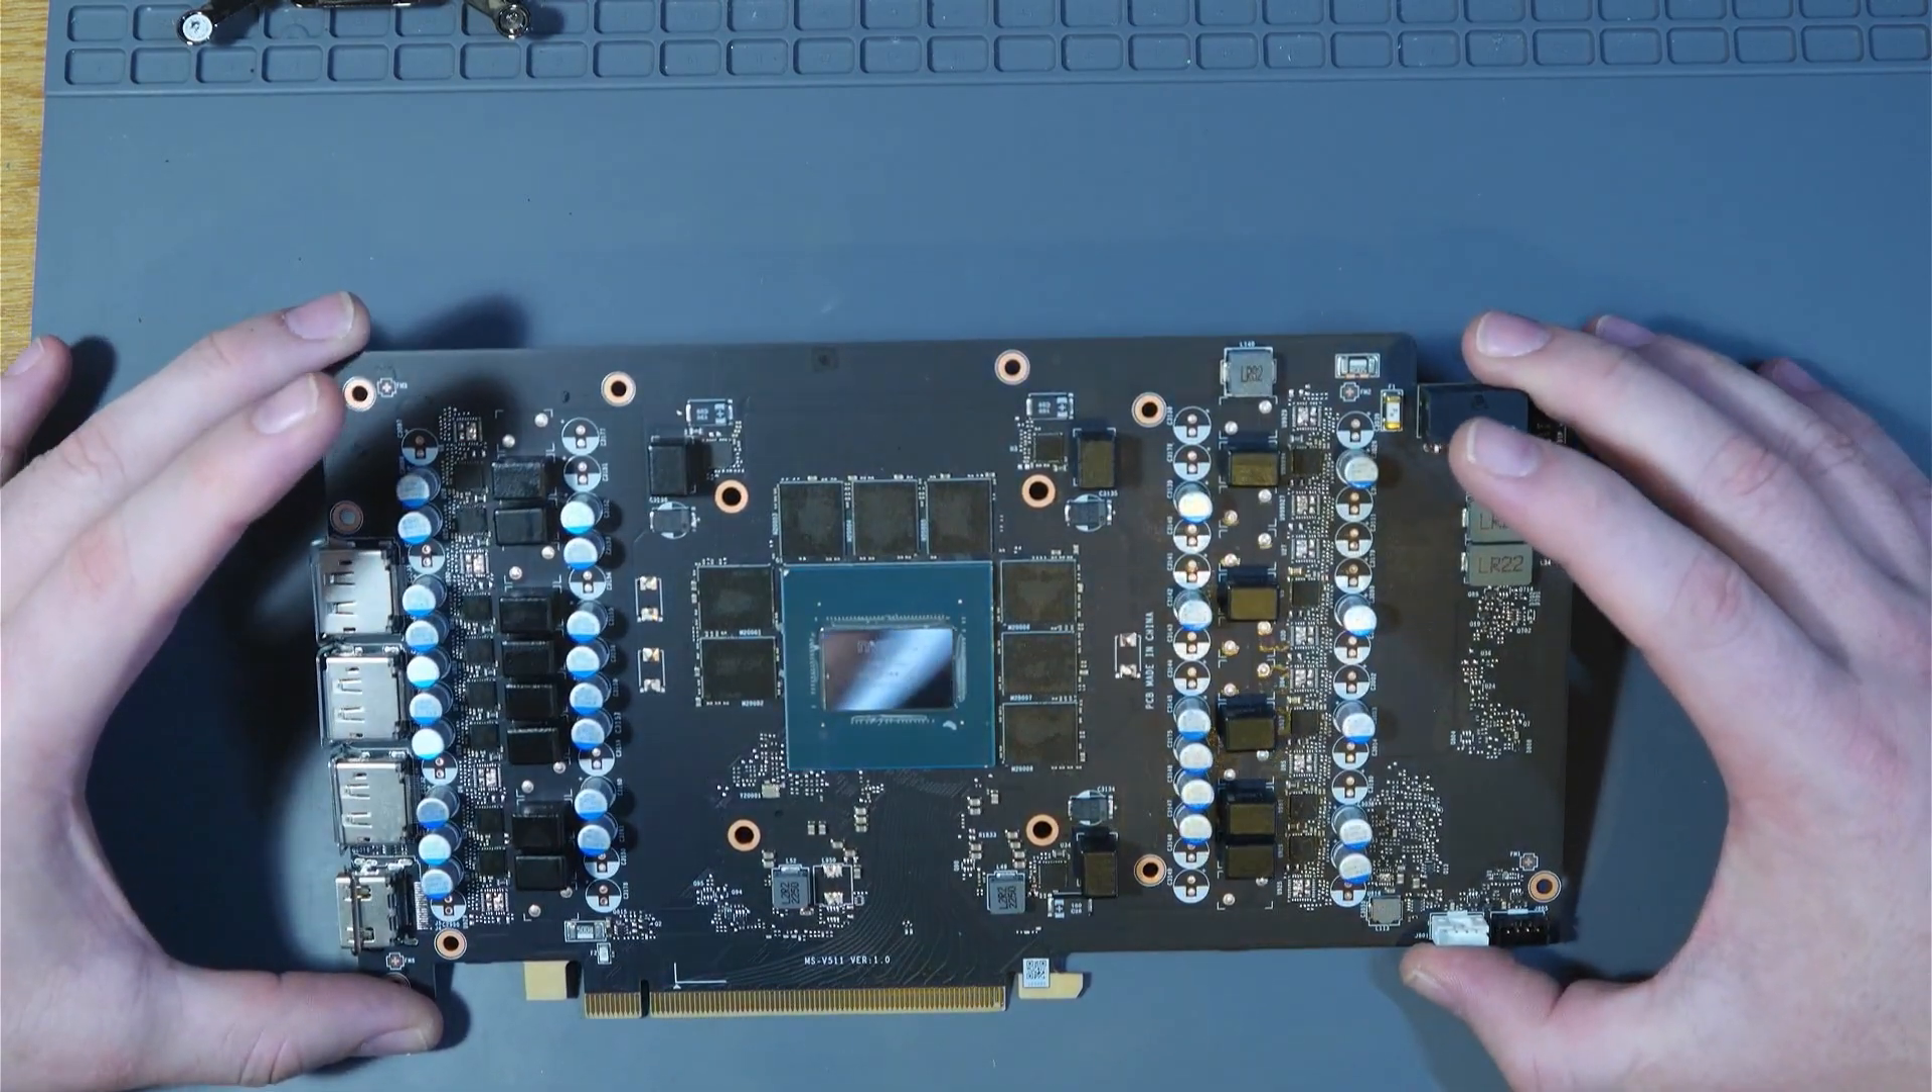Right so here's our stripped down board.